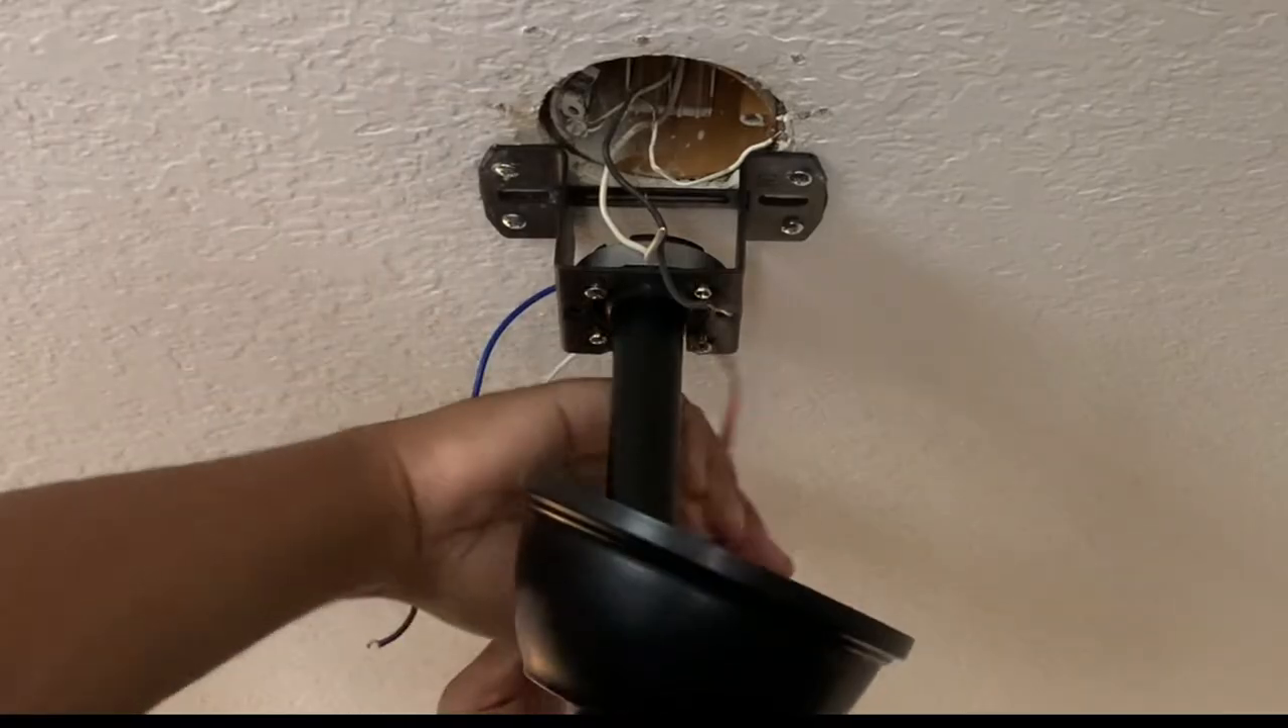You can see i replaced the electrical mounting plate on the ceiling fan and i mounted it.